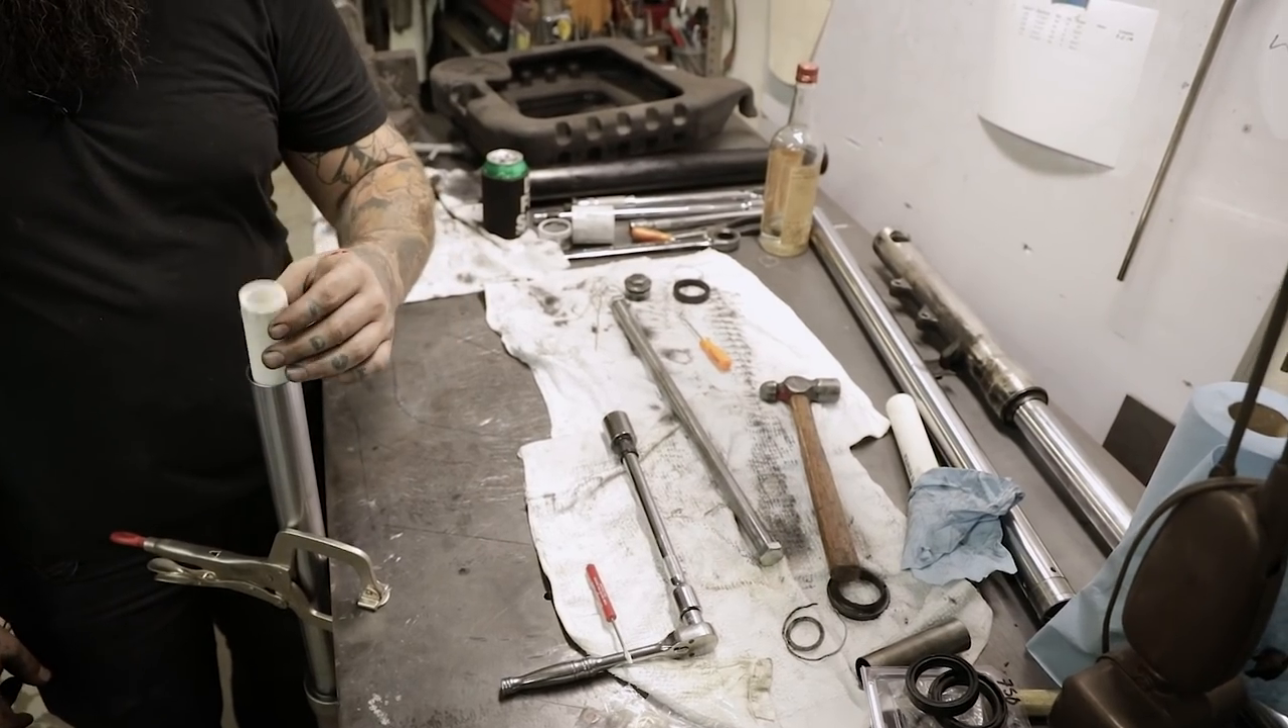And this is actually the fork spacer. And you can see it sticks out. That's because you've got to compress it first to get the fork cap on.